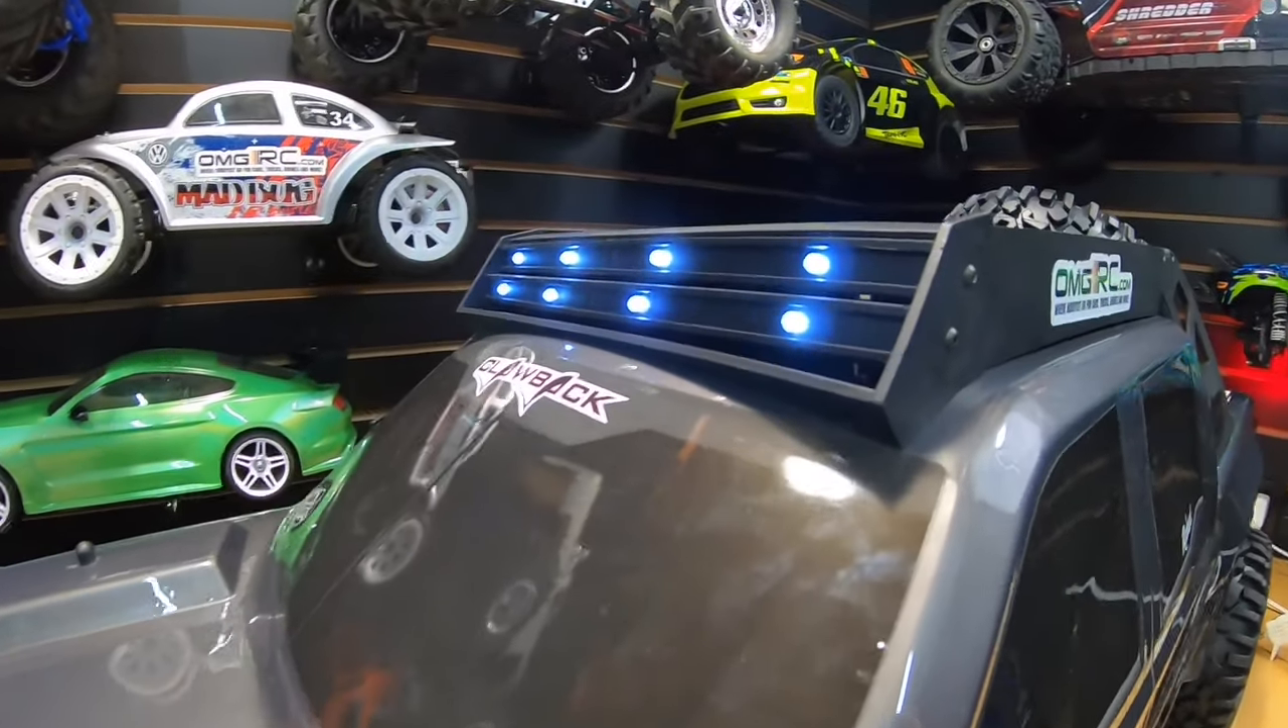So I got the LEDs on the top there done.